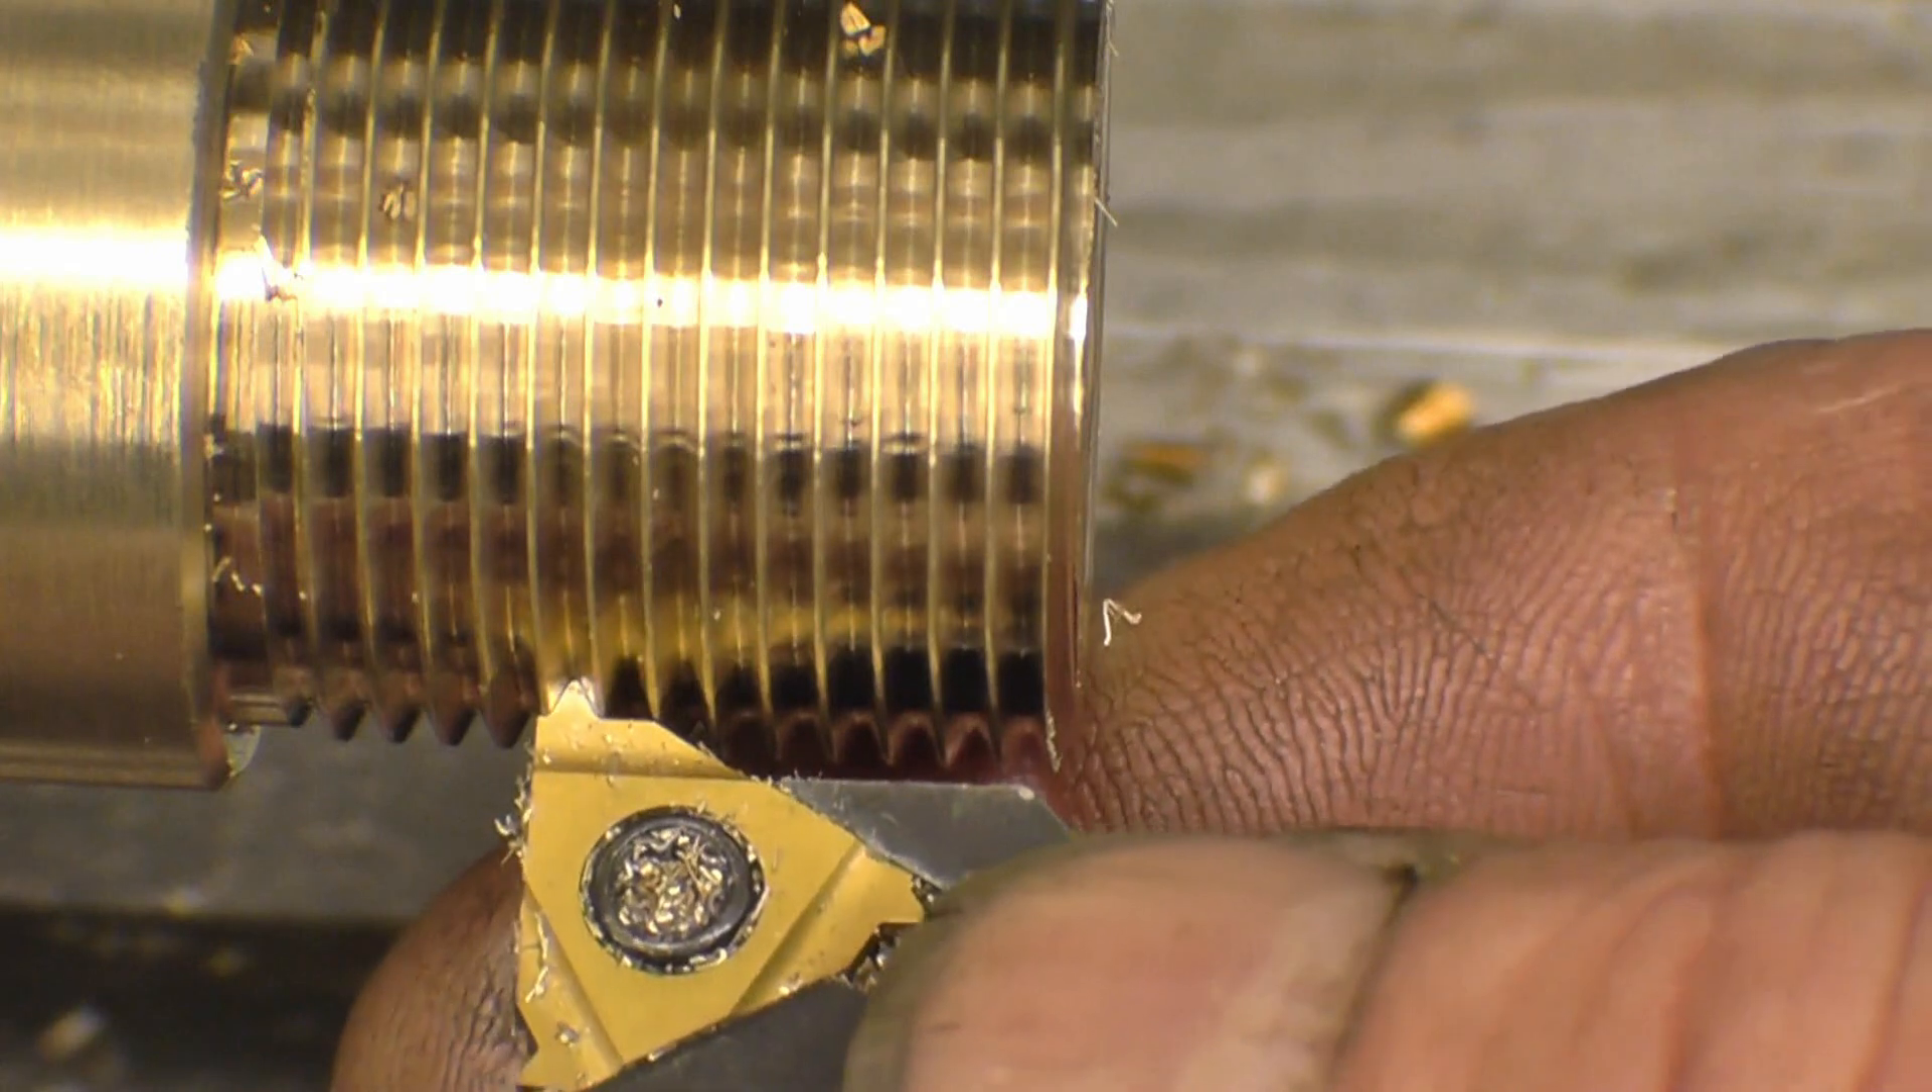That's a nice sharp thread. See how the form tool fits in.